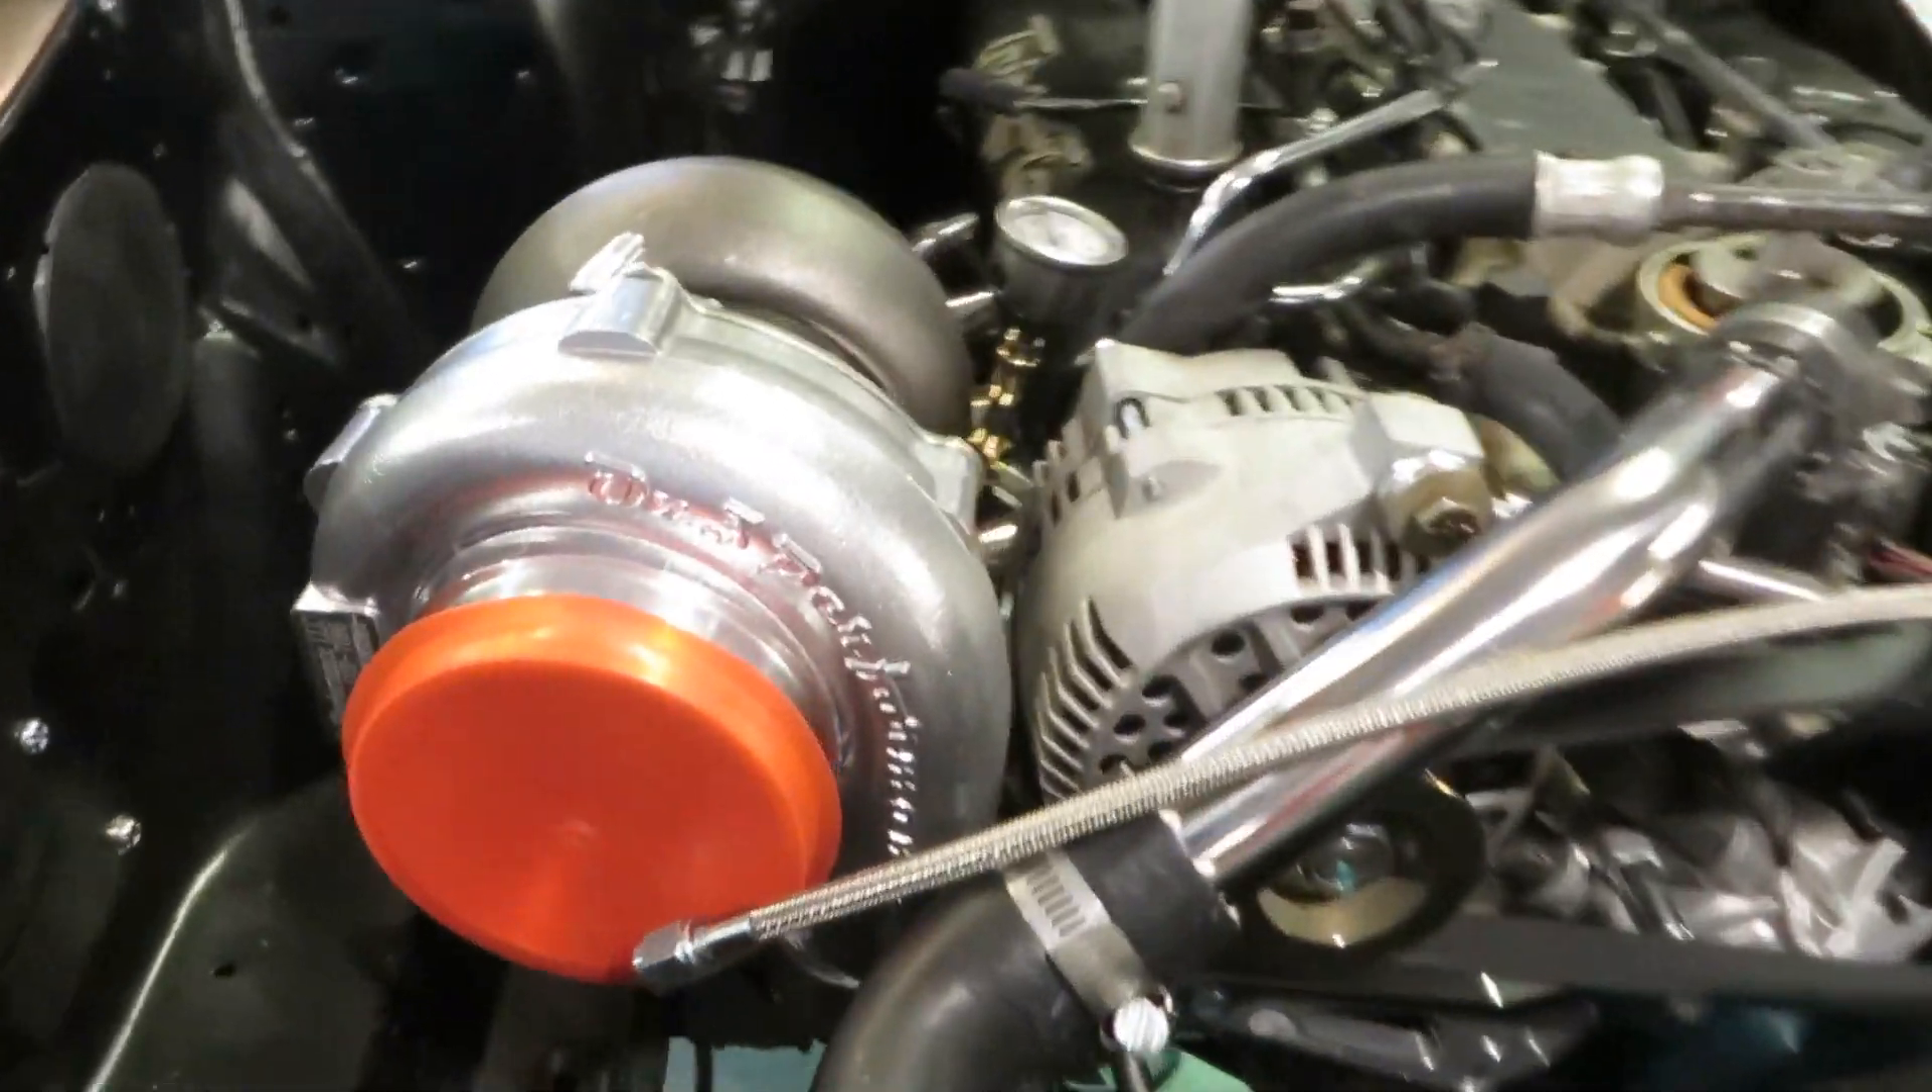The turbo is in.